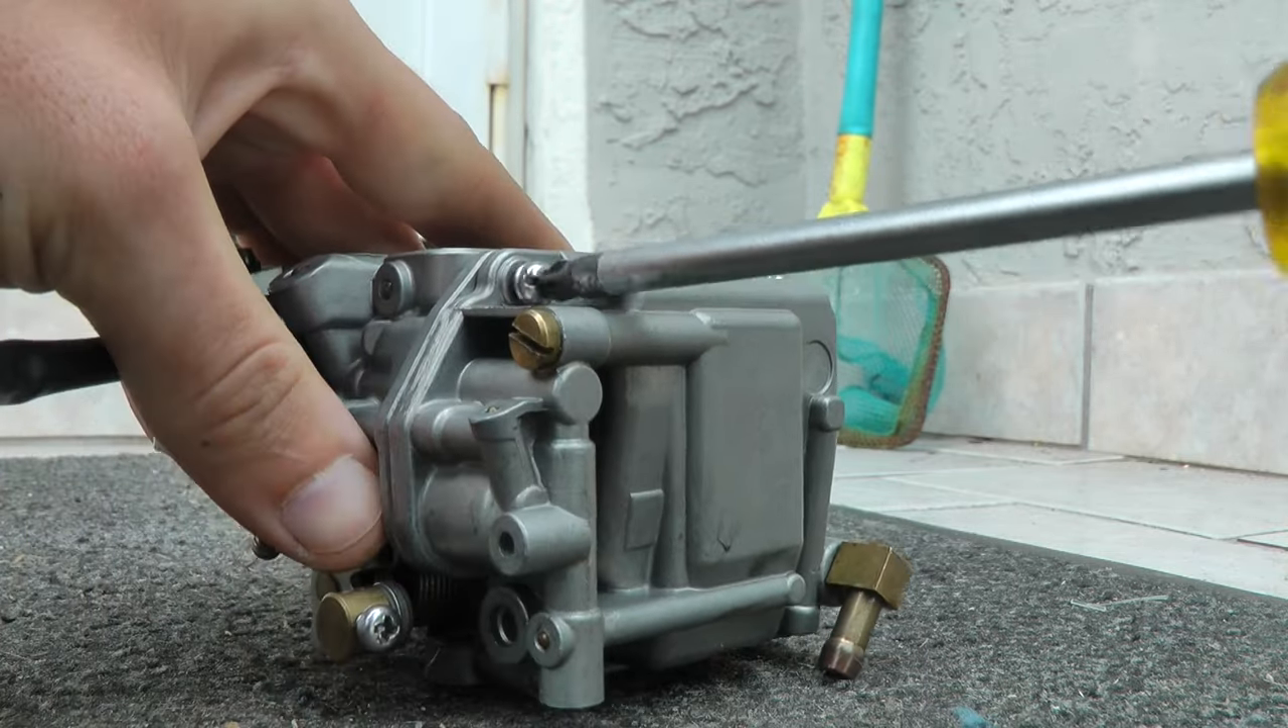So here, I got the carburetor off.